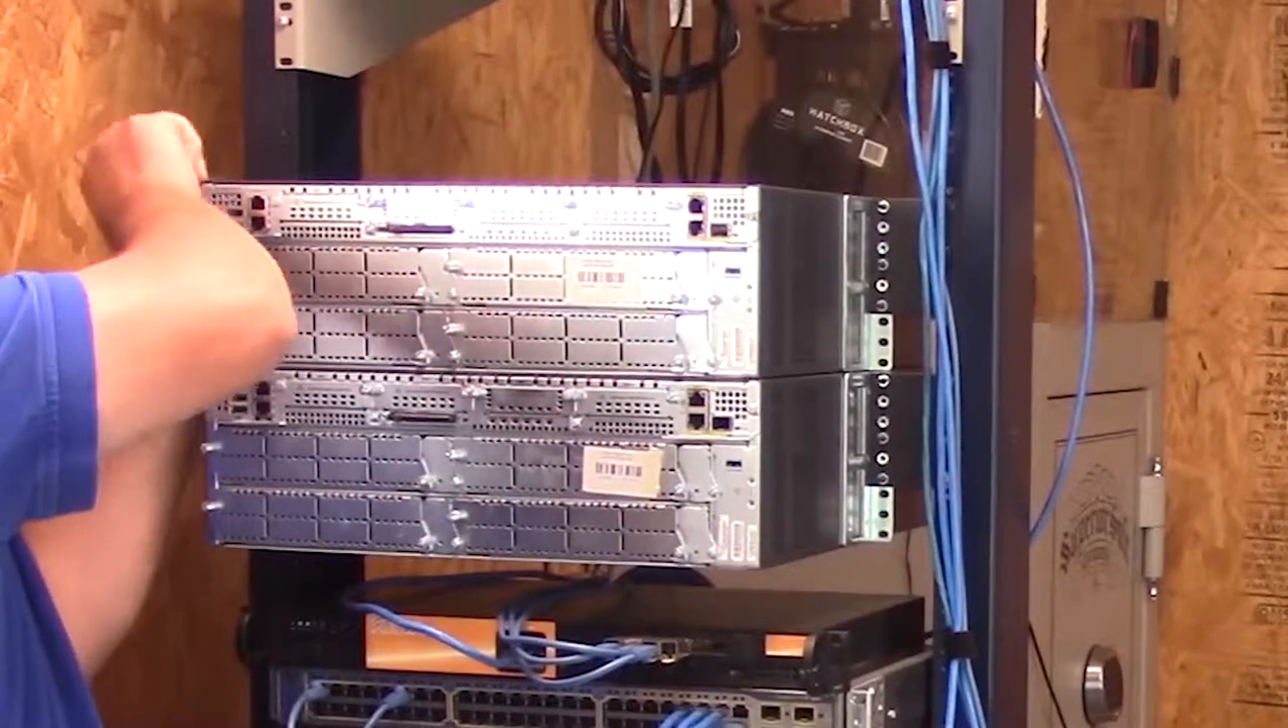Mounting the second router is a lot easier you just sit on top of the first one and they there there's no gap in between them.